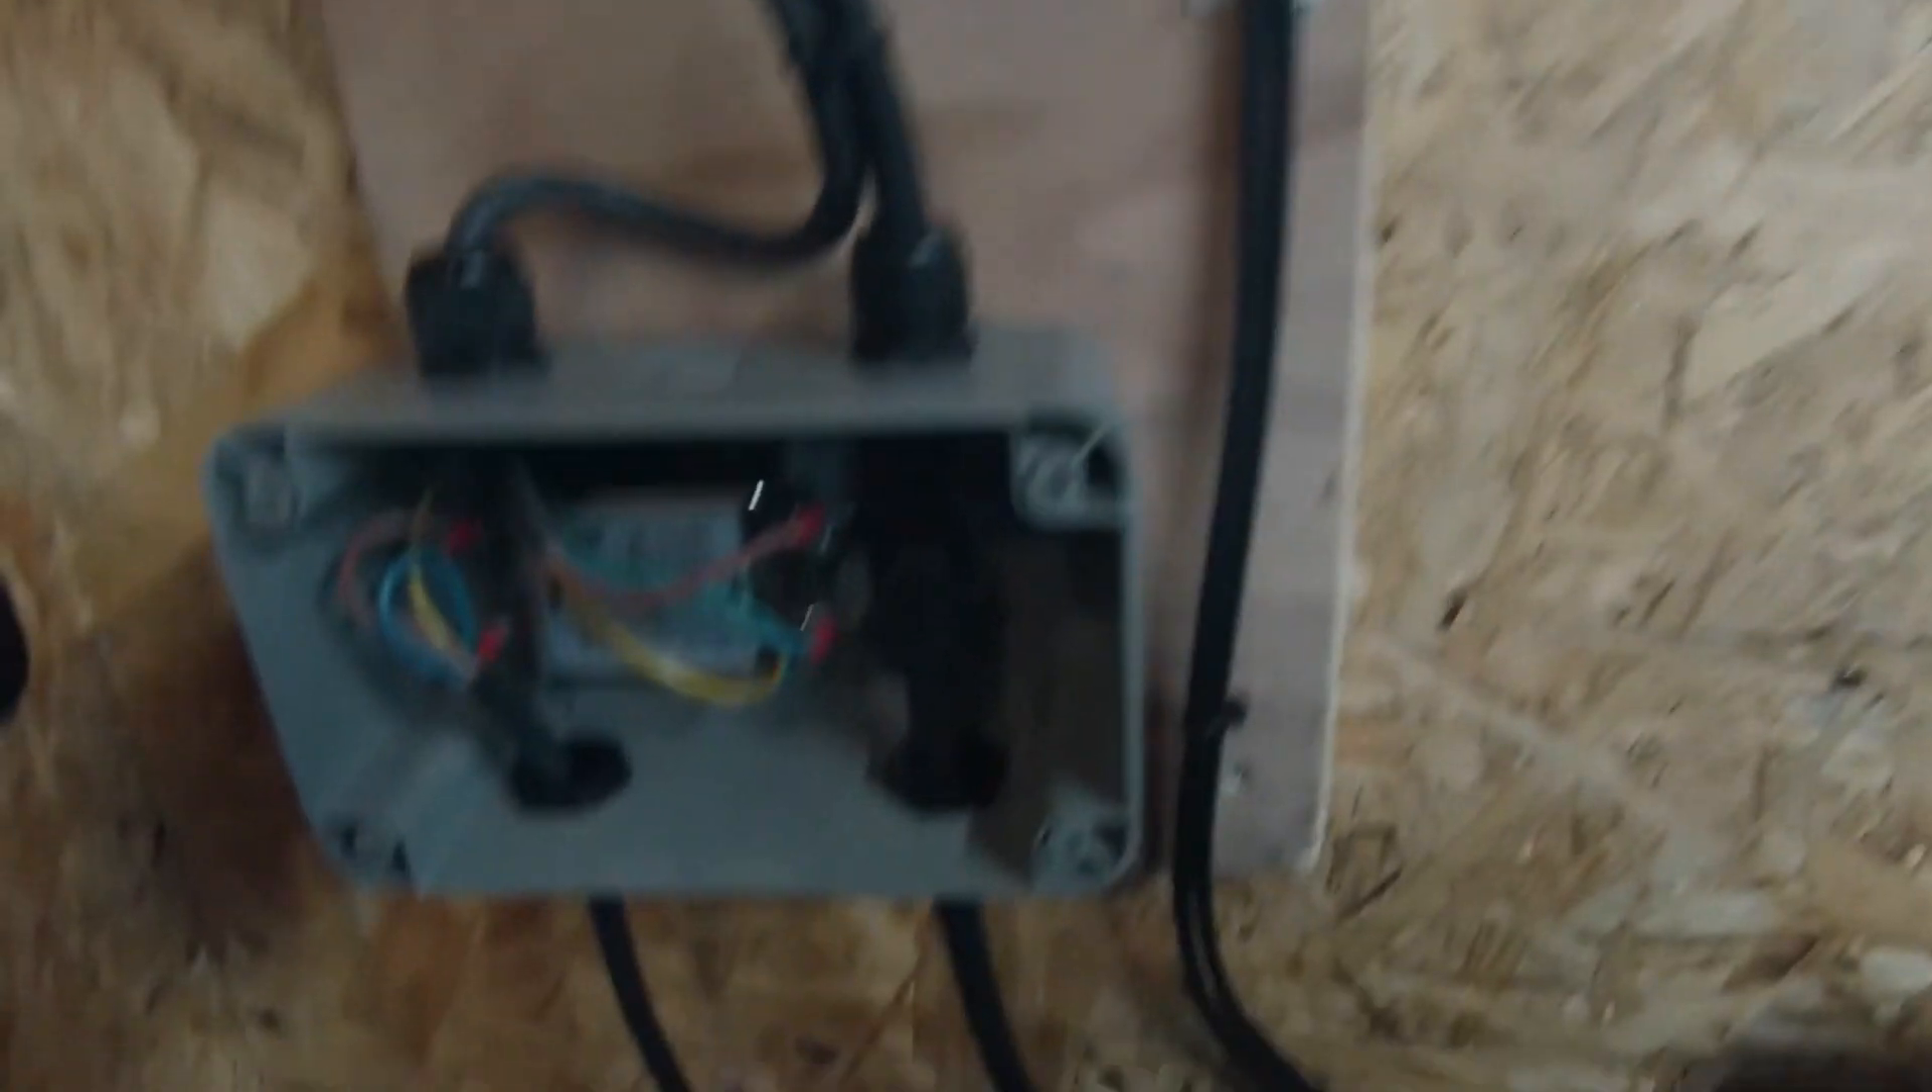Got the box Fitted there Just got to put the lid on it.